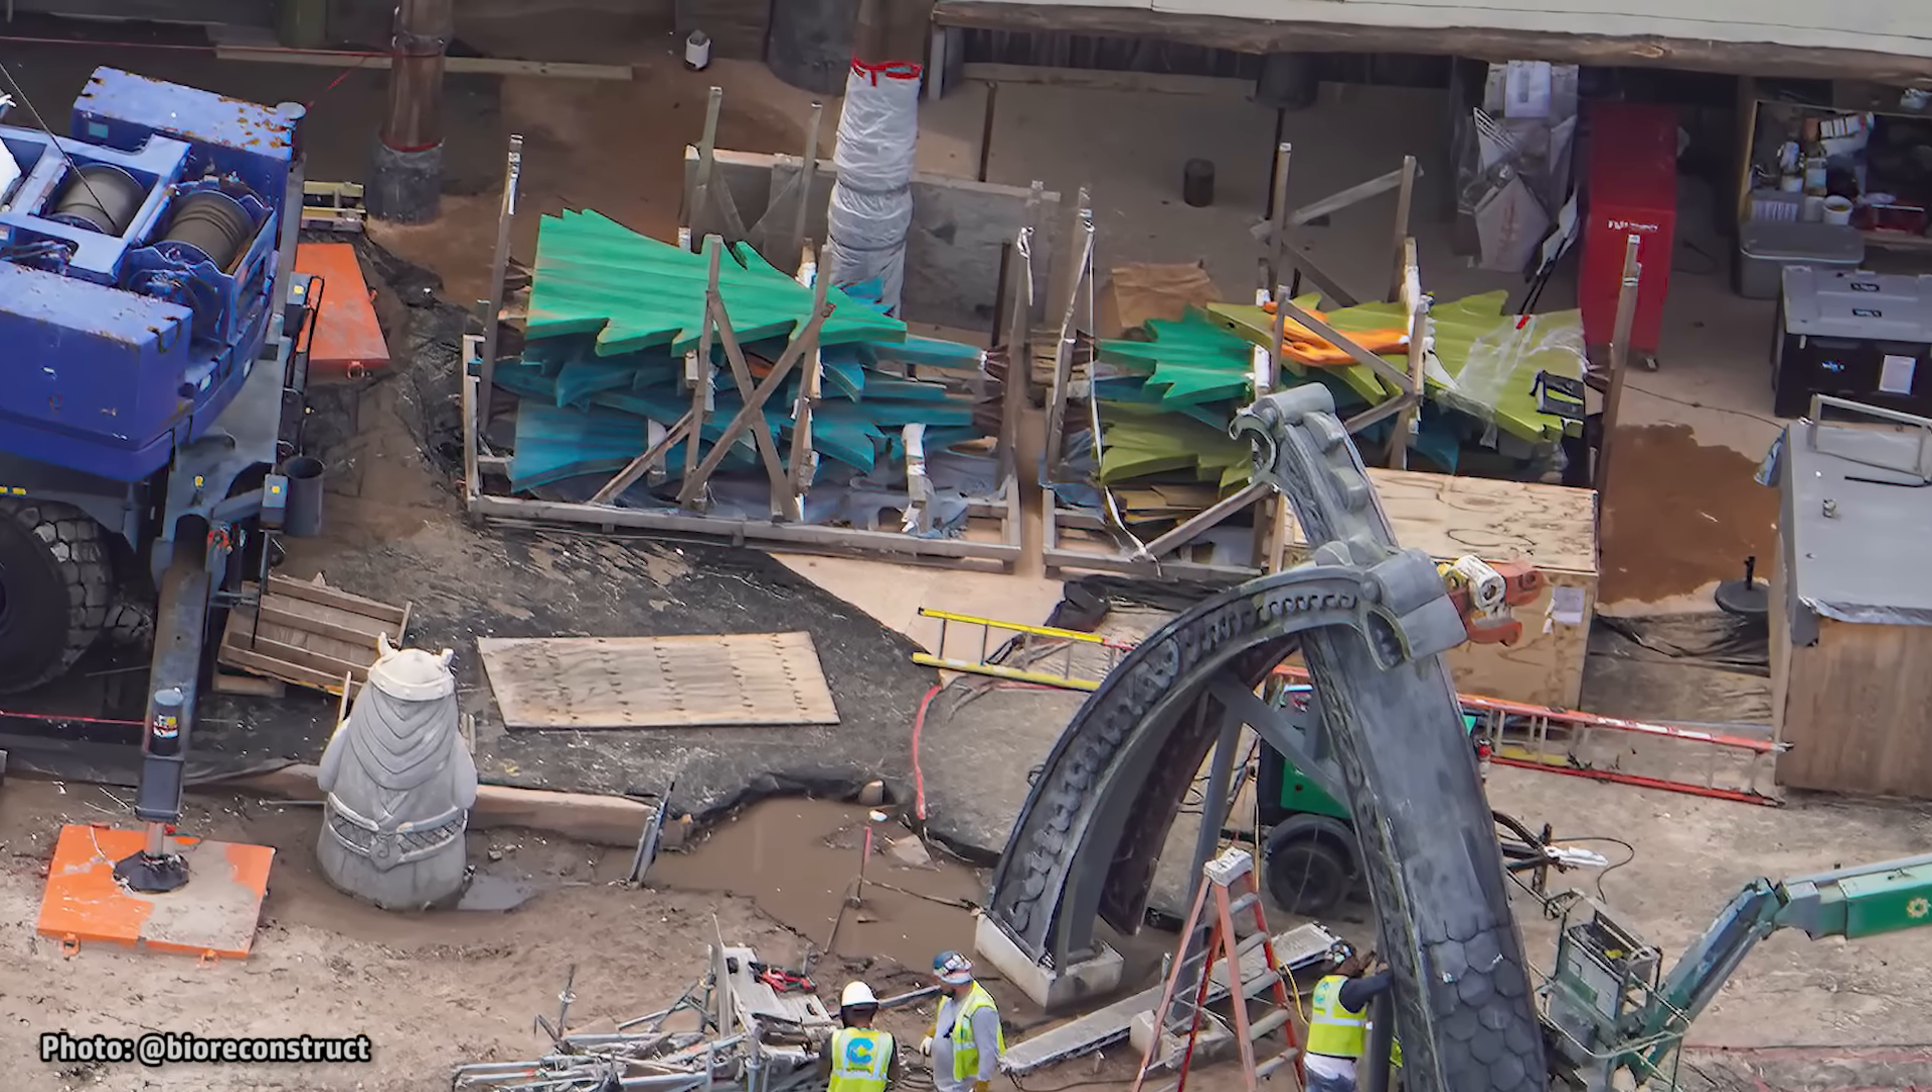More scenic elements that have yet to be installed at the boat ride can be seen staged here on the ground.